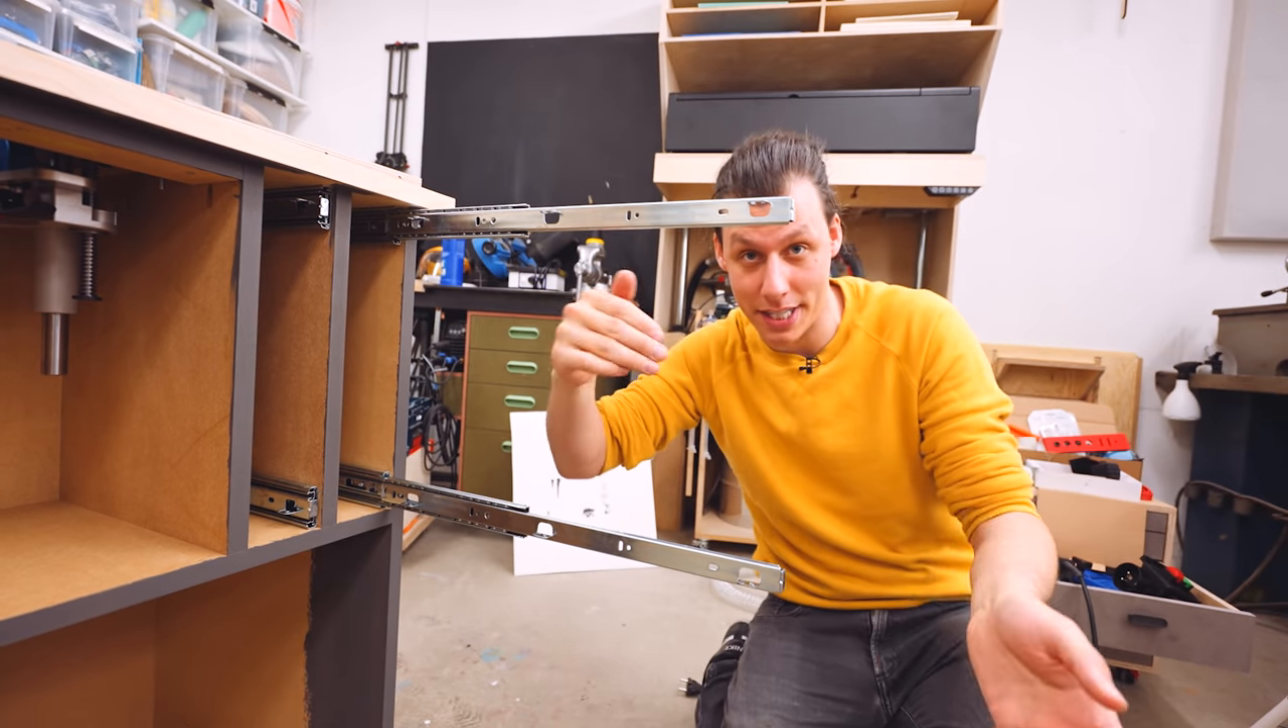What I've done here is actually install both drawer slides on the same side.